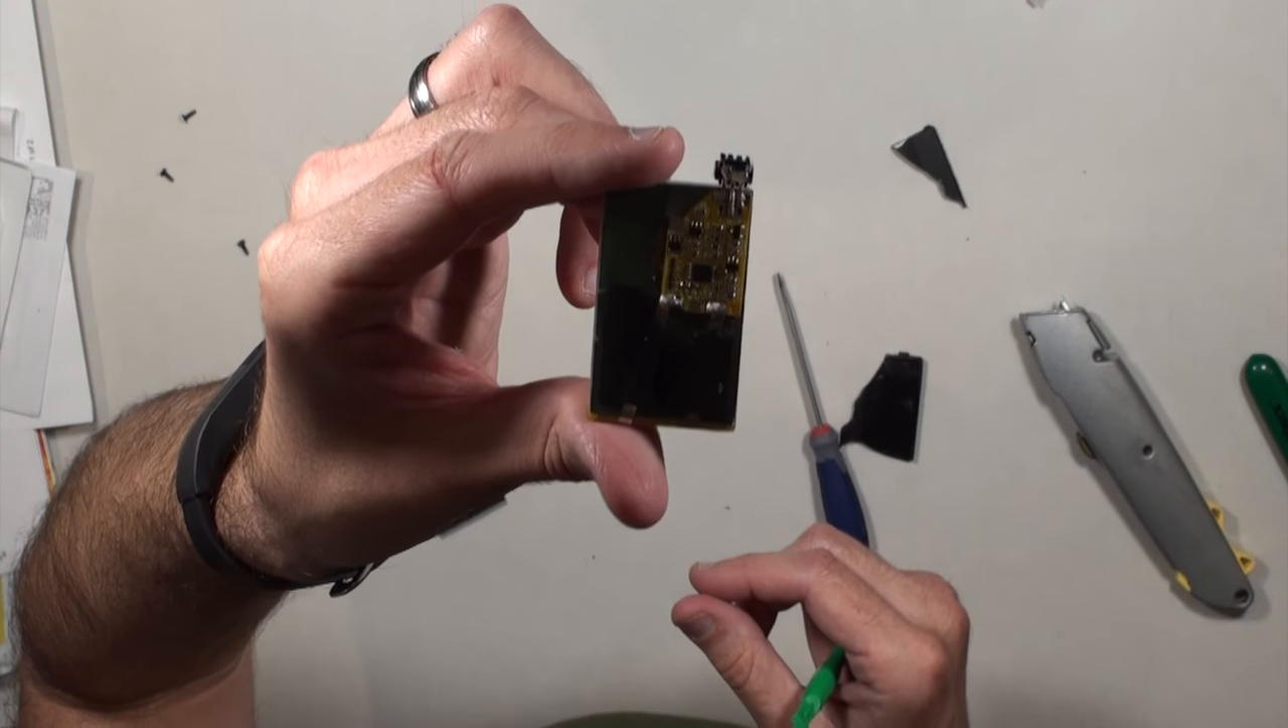So this is what the battery looks like once you get it out of the casing.